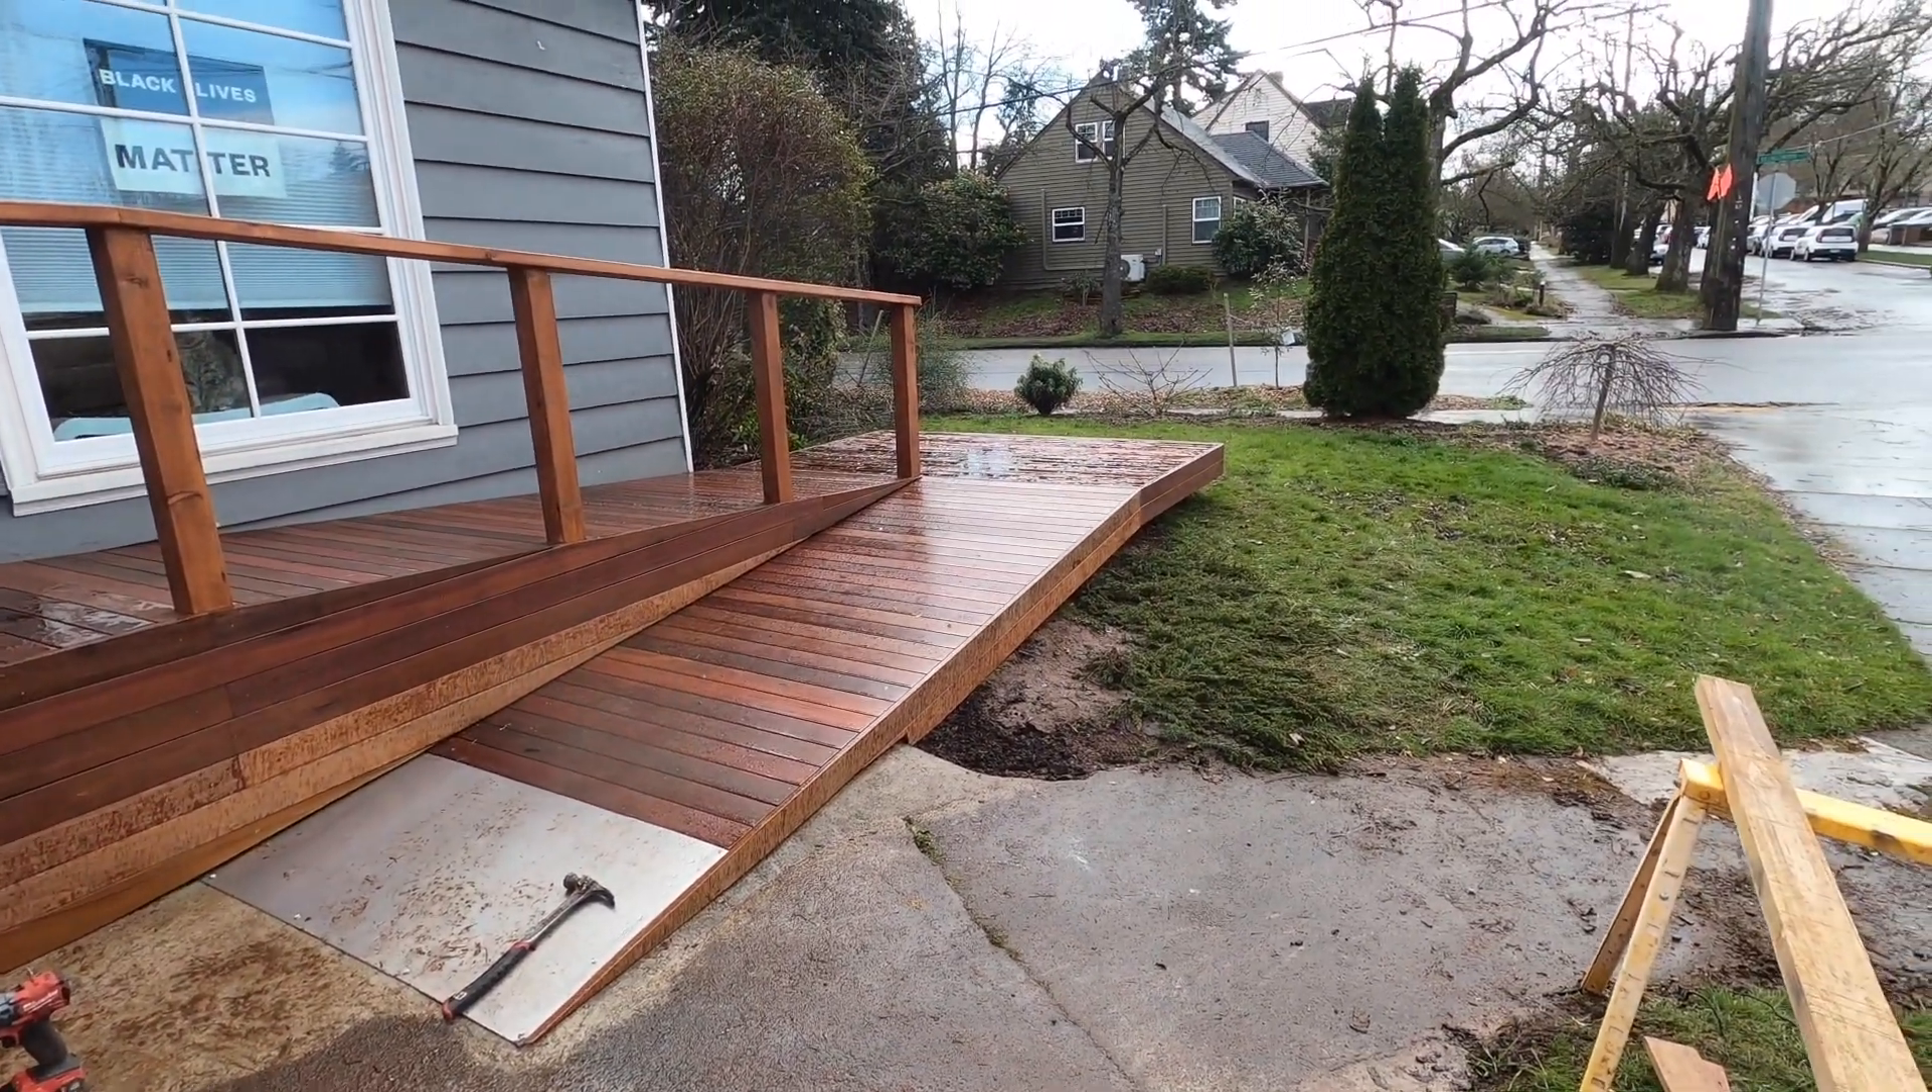And I got the fascia on the rest of the deck. So that's how it looks.